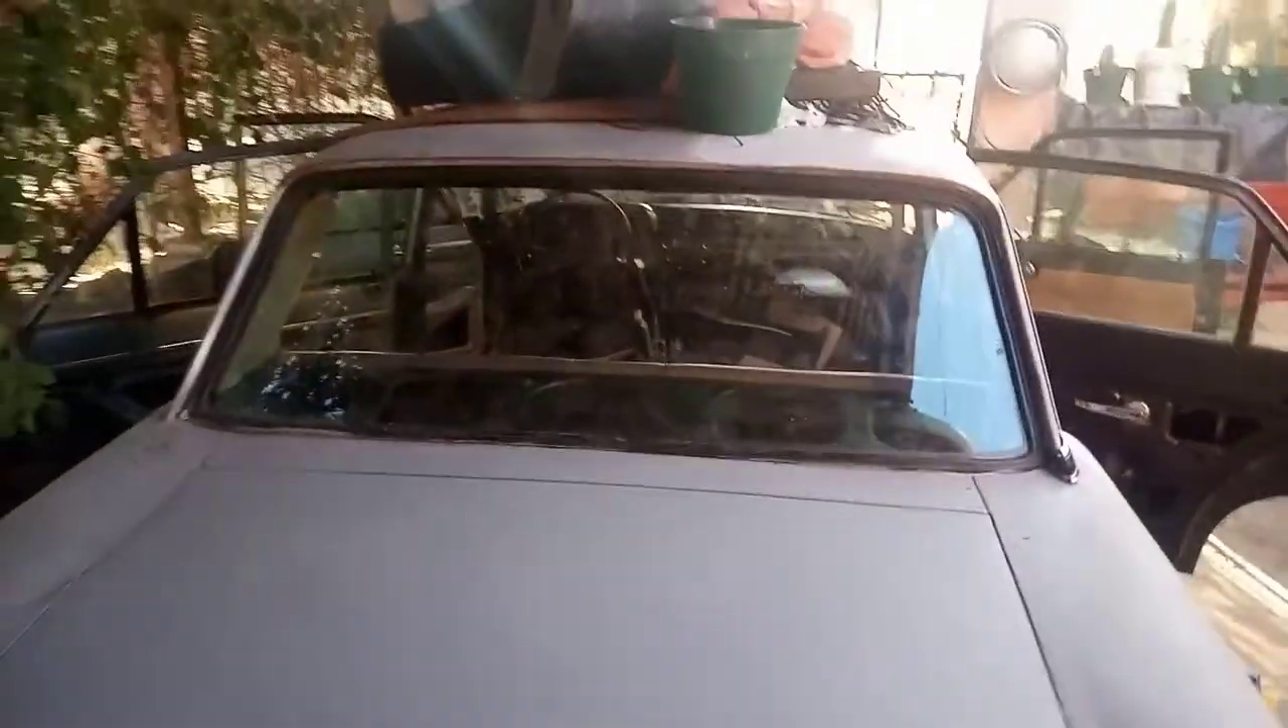Como ven, ahí quedó la luneta puesta.